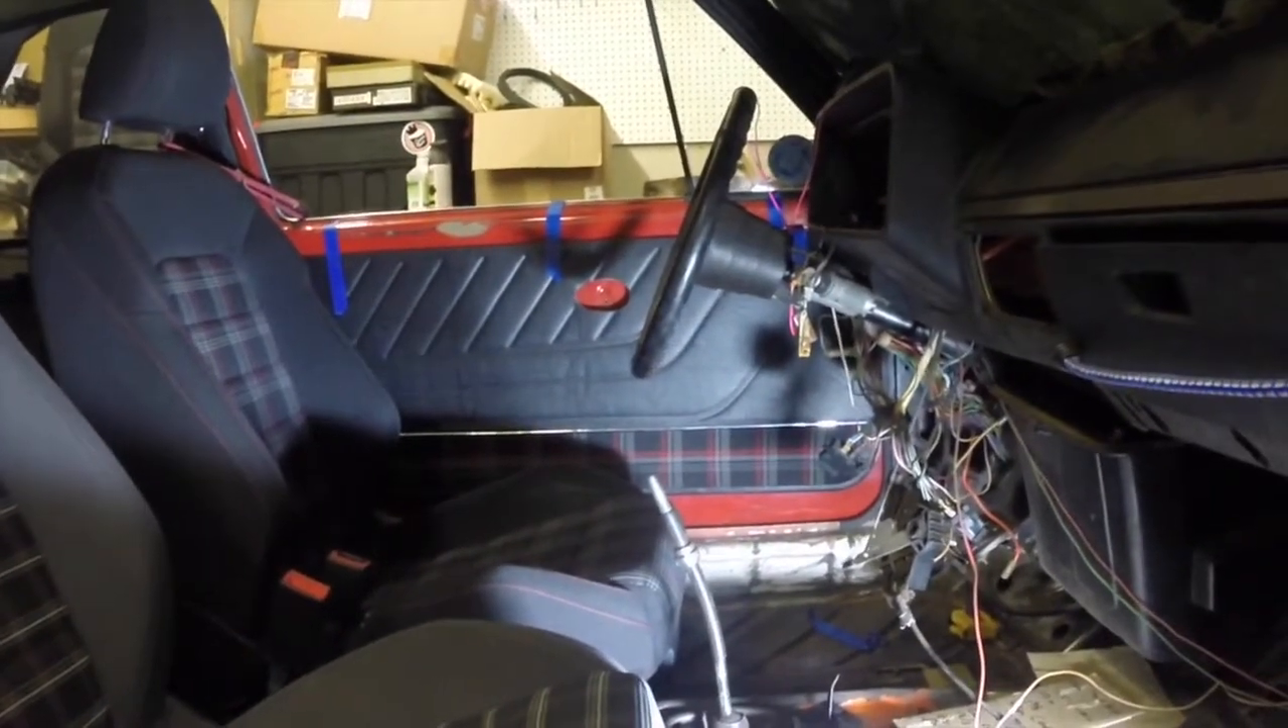And I just loosely put those door panels on with a little bit of blue tape.